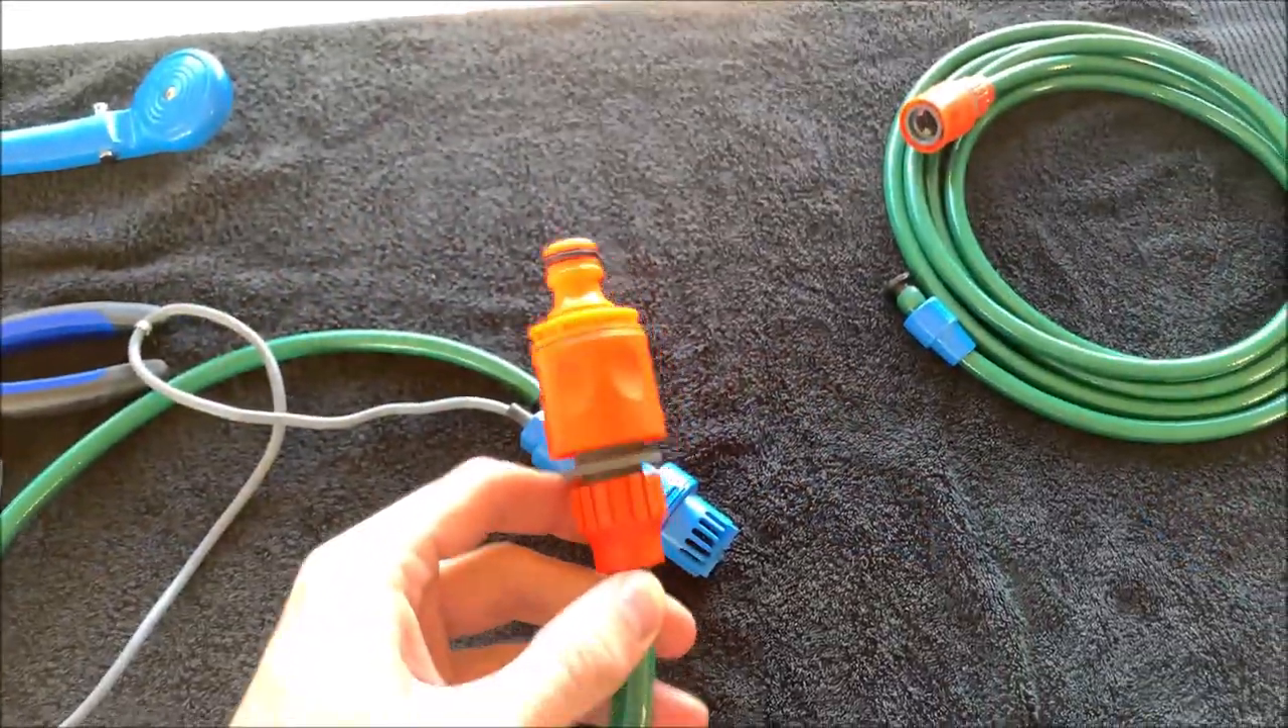So now I've gone ahead and added the garden hose joiner onto the end.